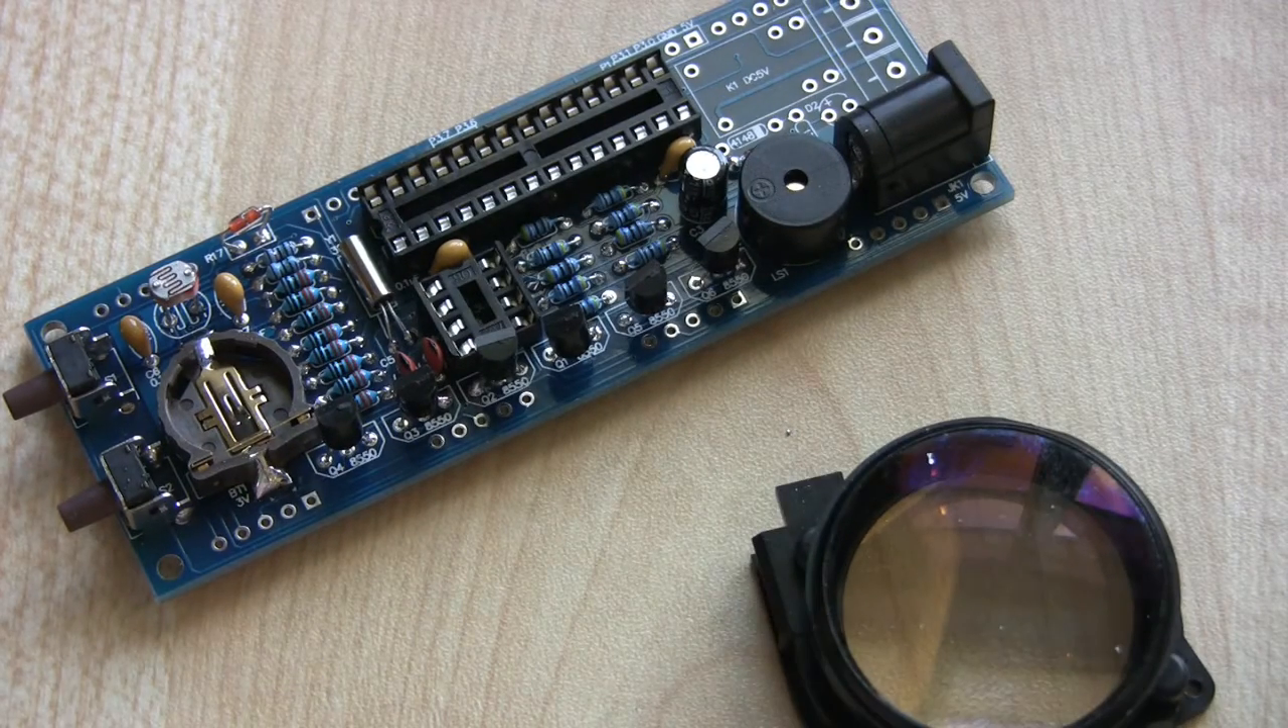I haven't put the ICs on yet and I haven't put the battery kit in the board.